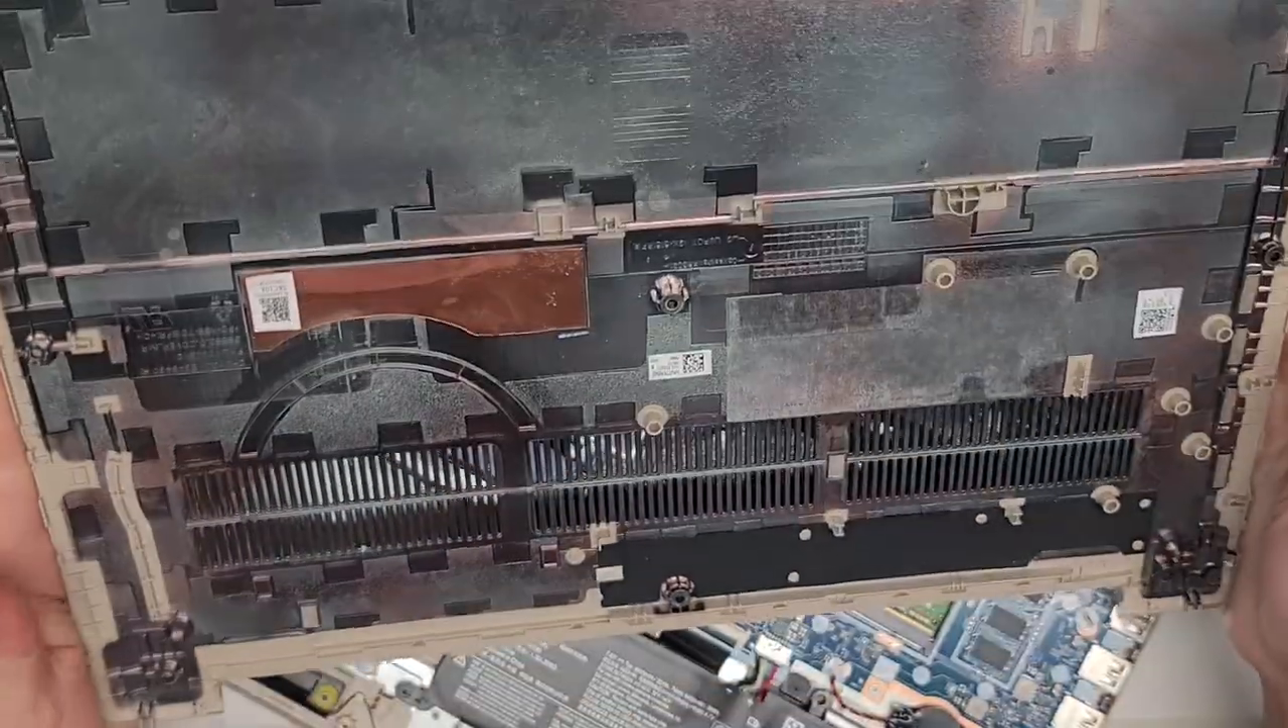Here we go, we got the bottom cover off.